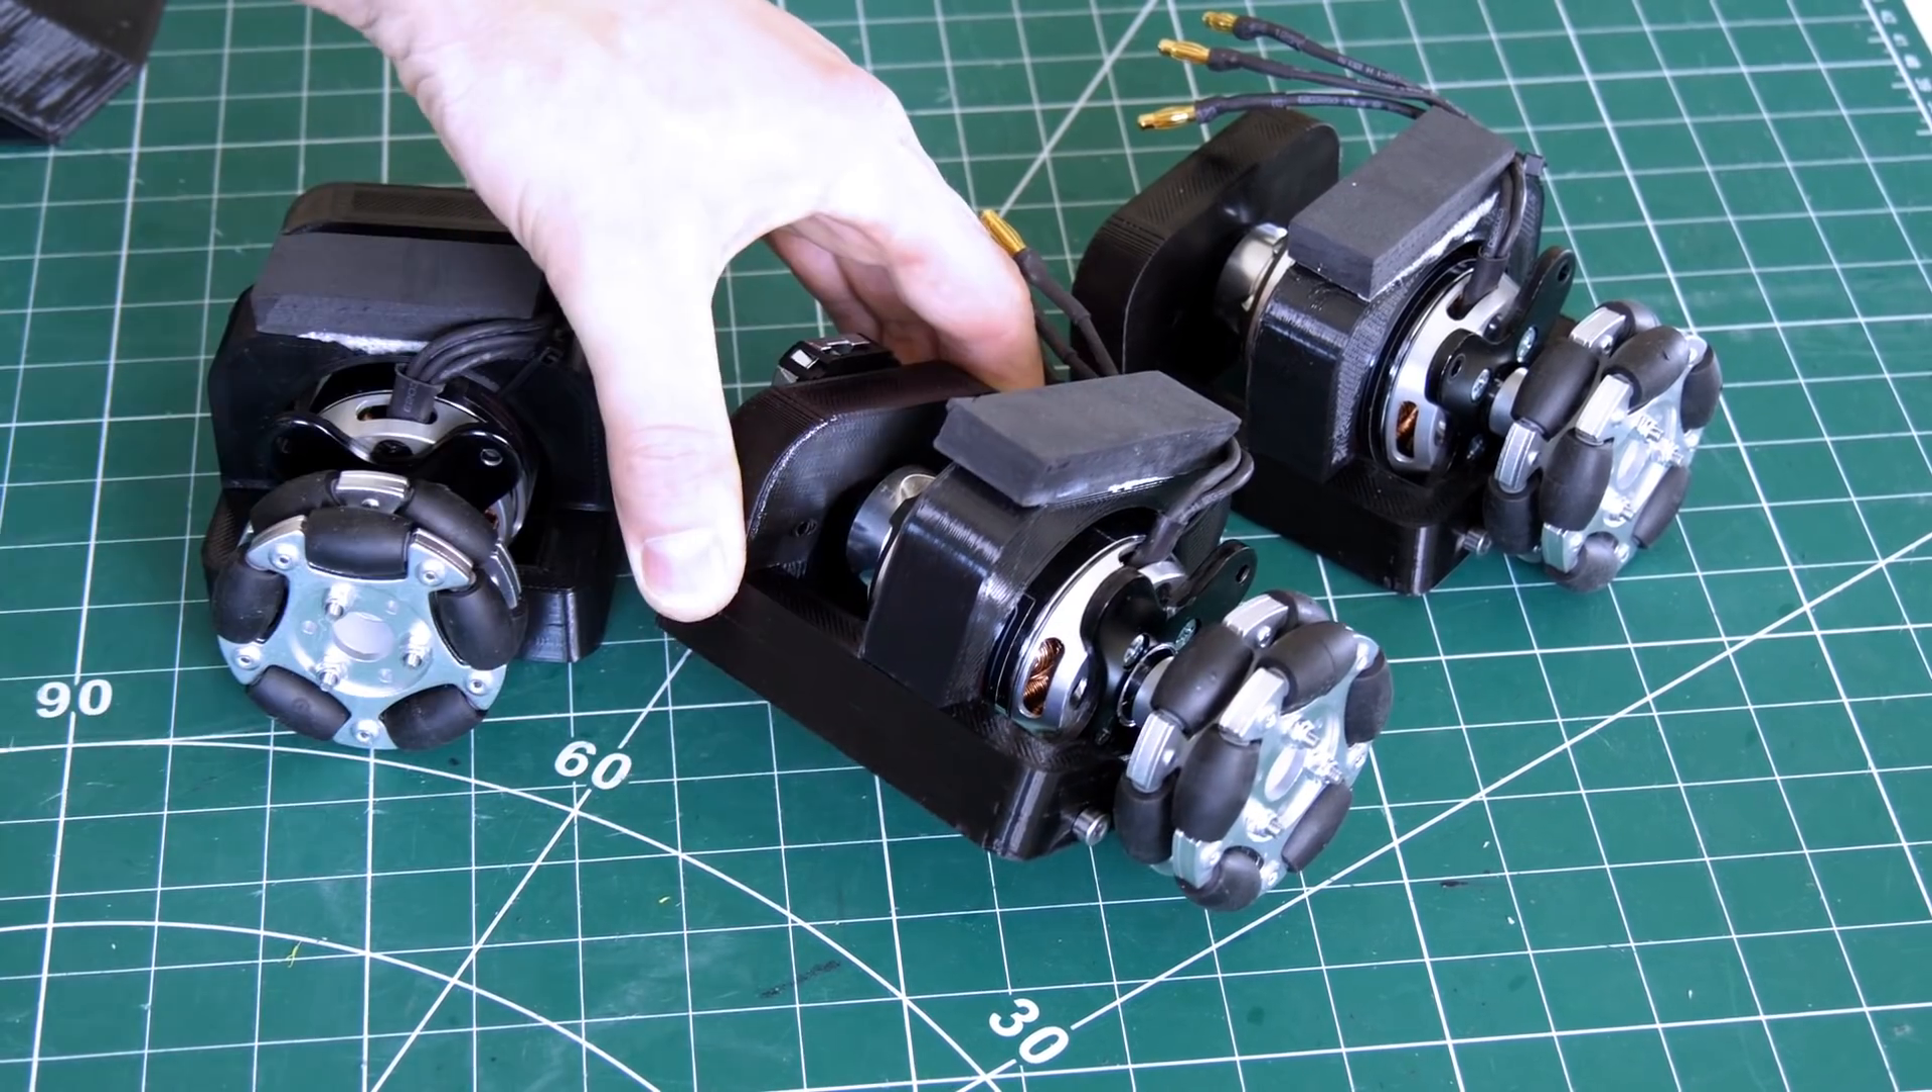So i fitted the motors into their cradles there and each one's got a block of foam on top which is going to act as a cushion for the suspension.